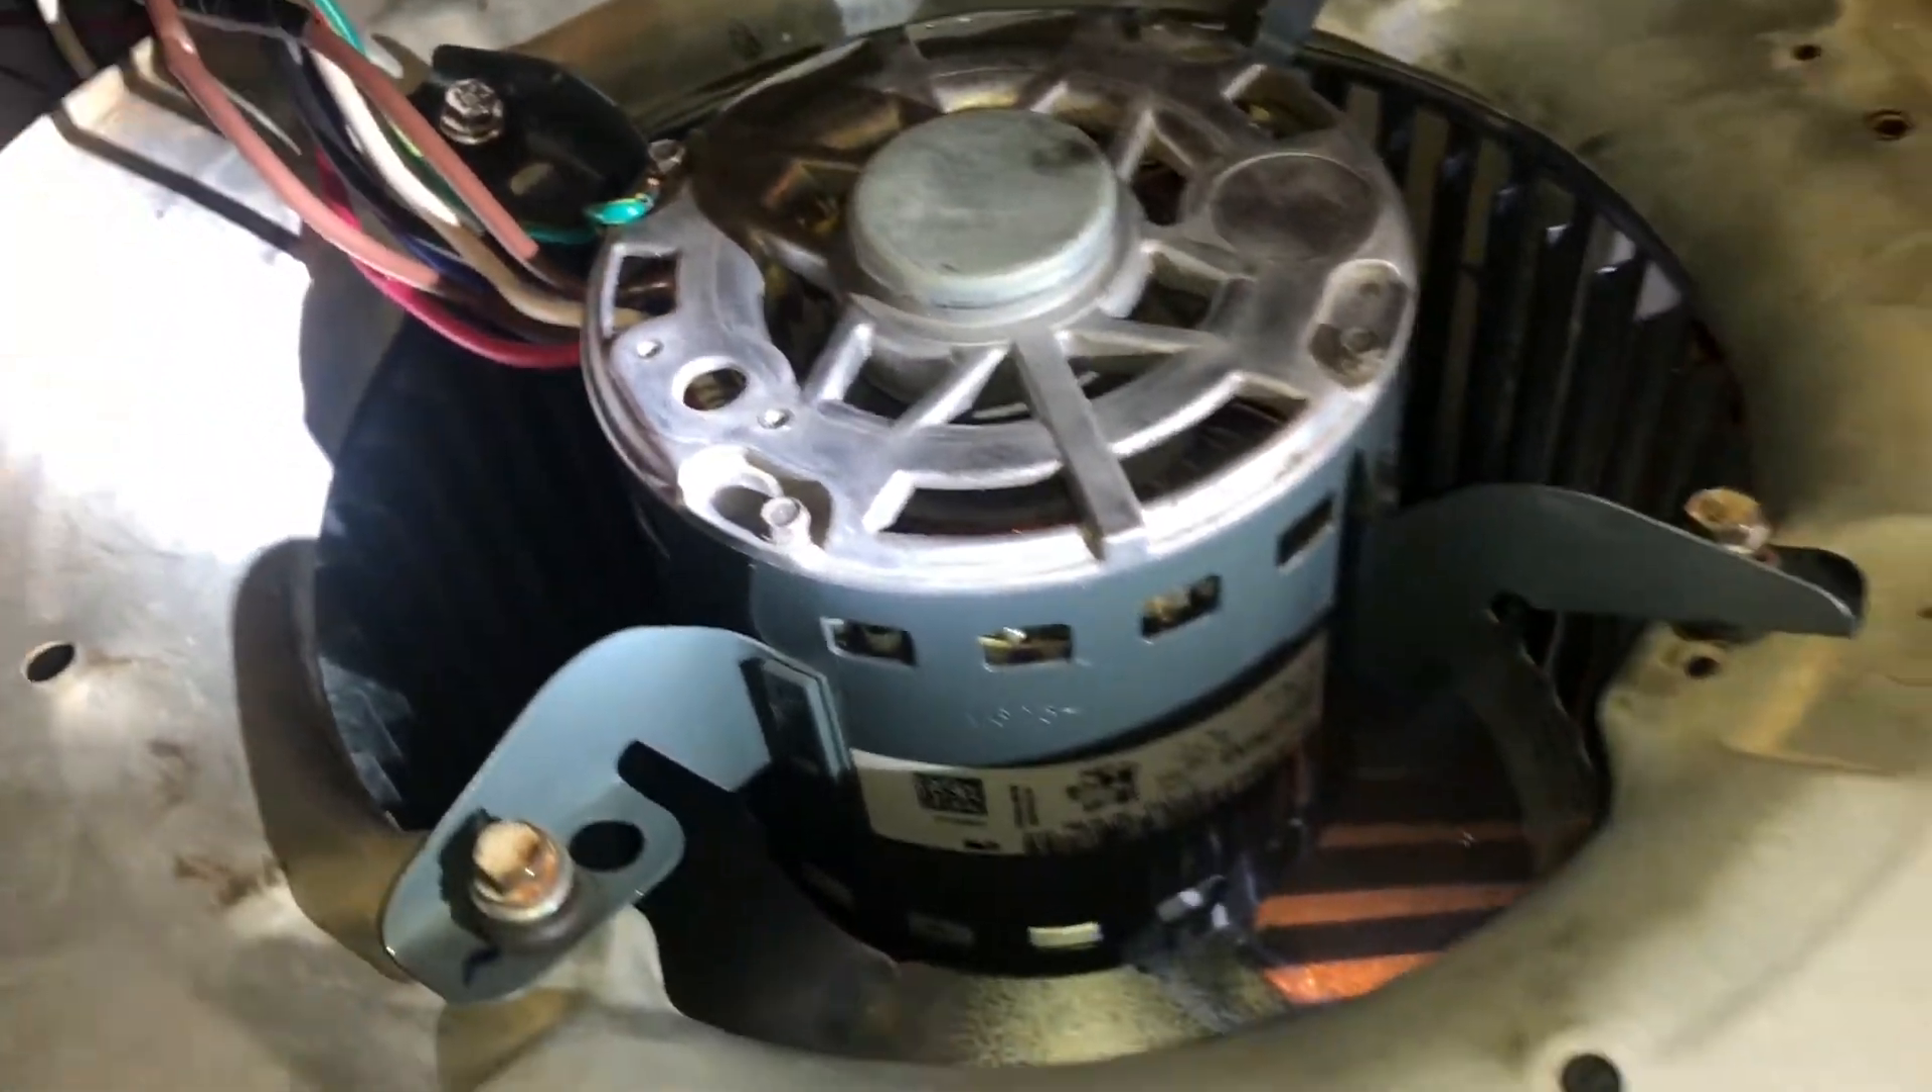I got my motor in position i made sure all the wires are not gonna get tangled all up in there.